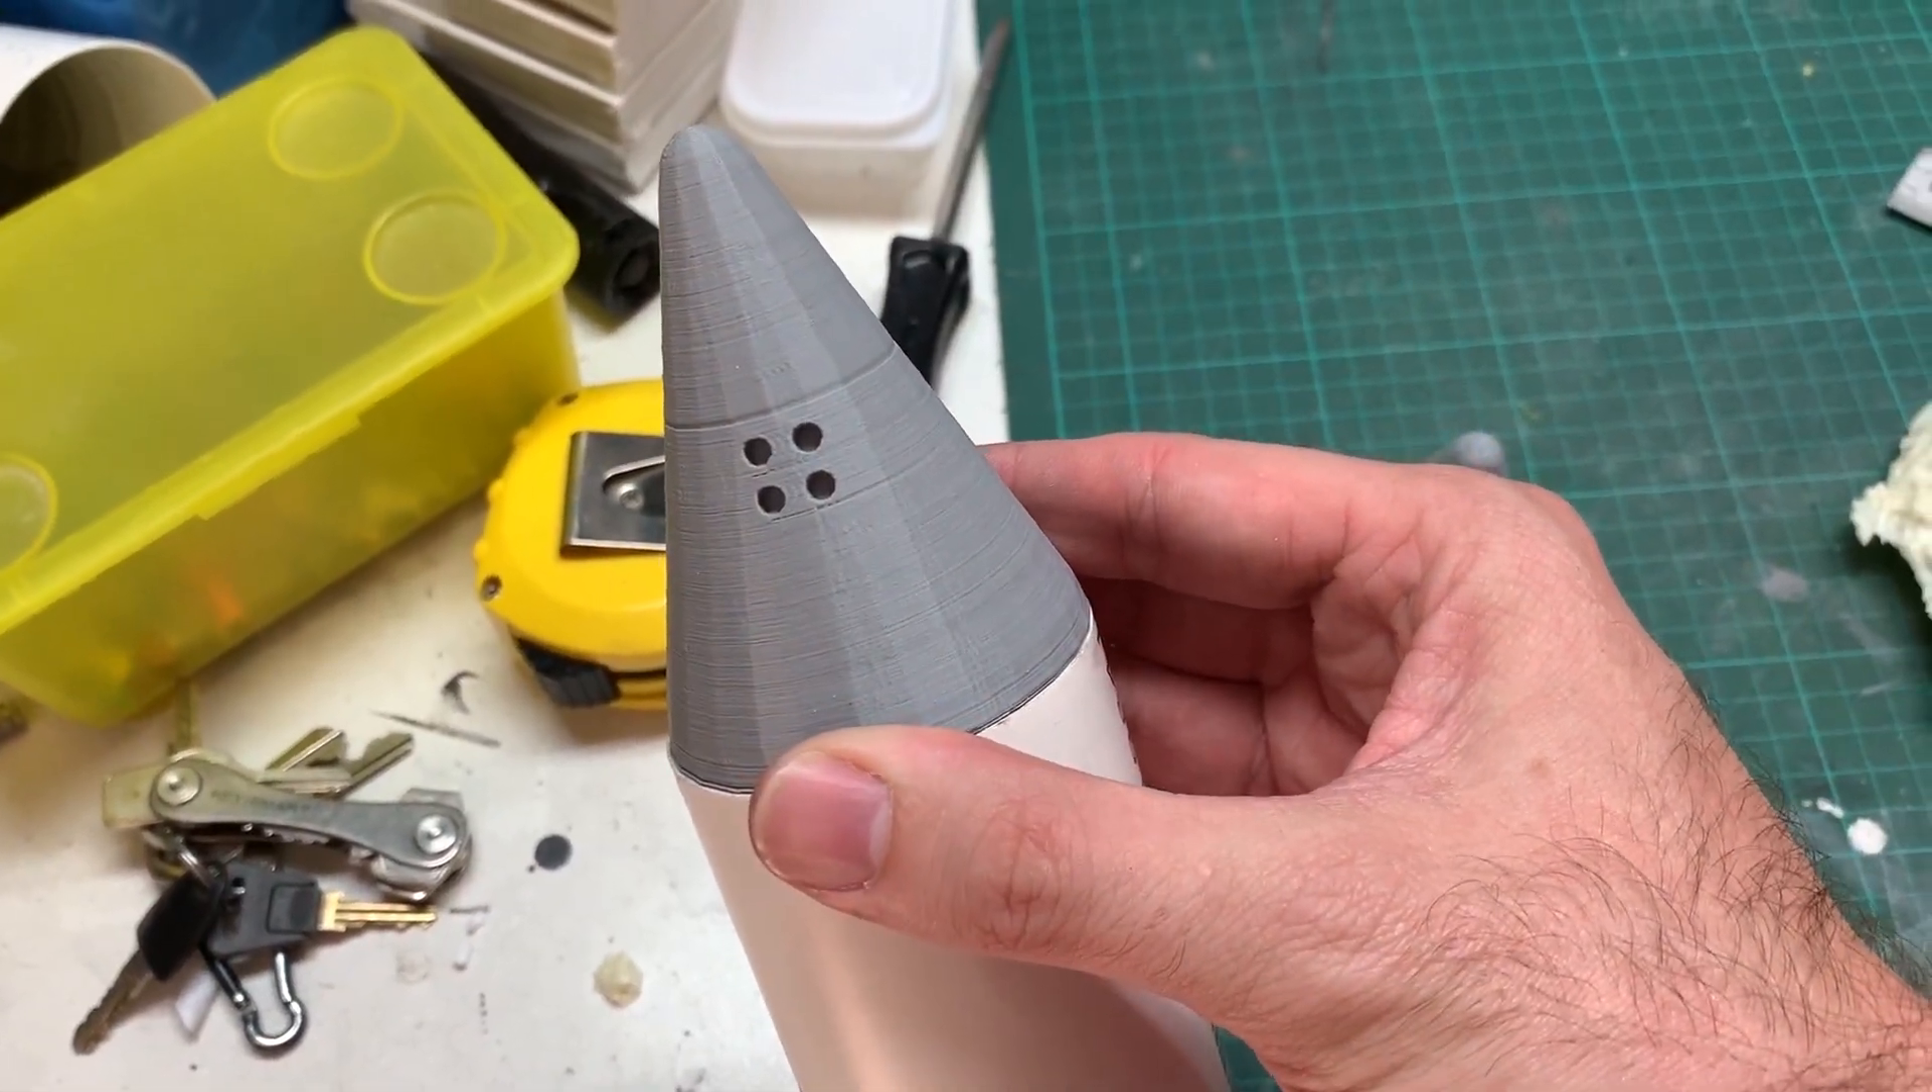I have also 3D printed some cones, which hopefully will fit on the end of these tubes, which they do.